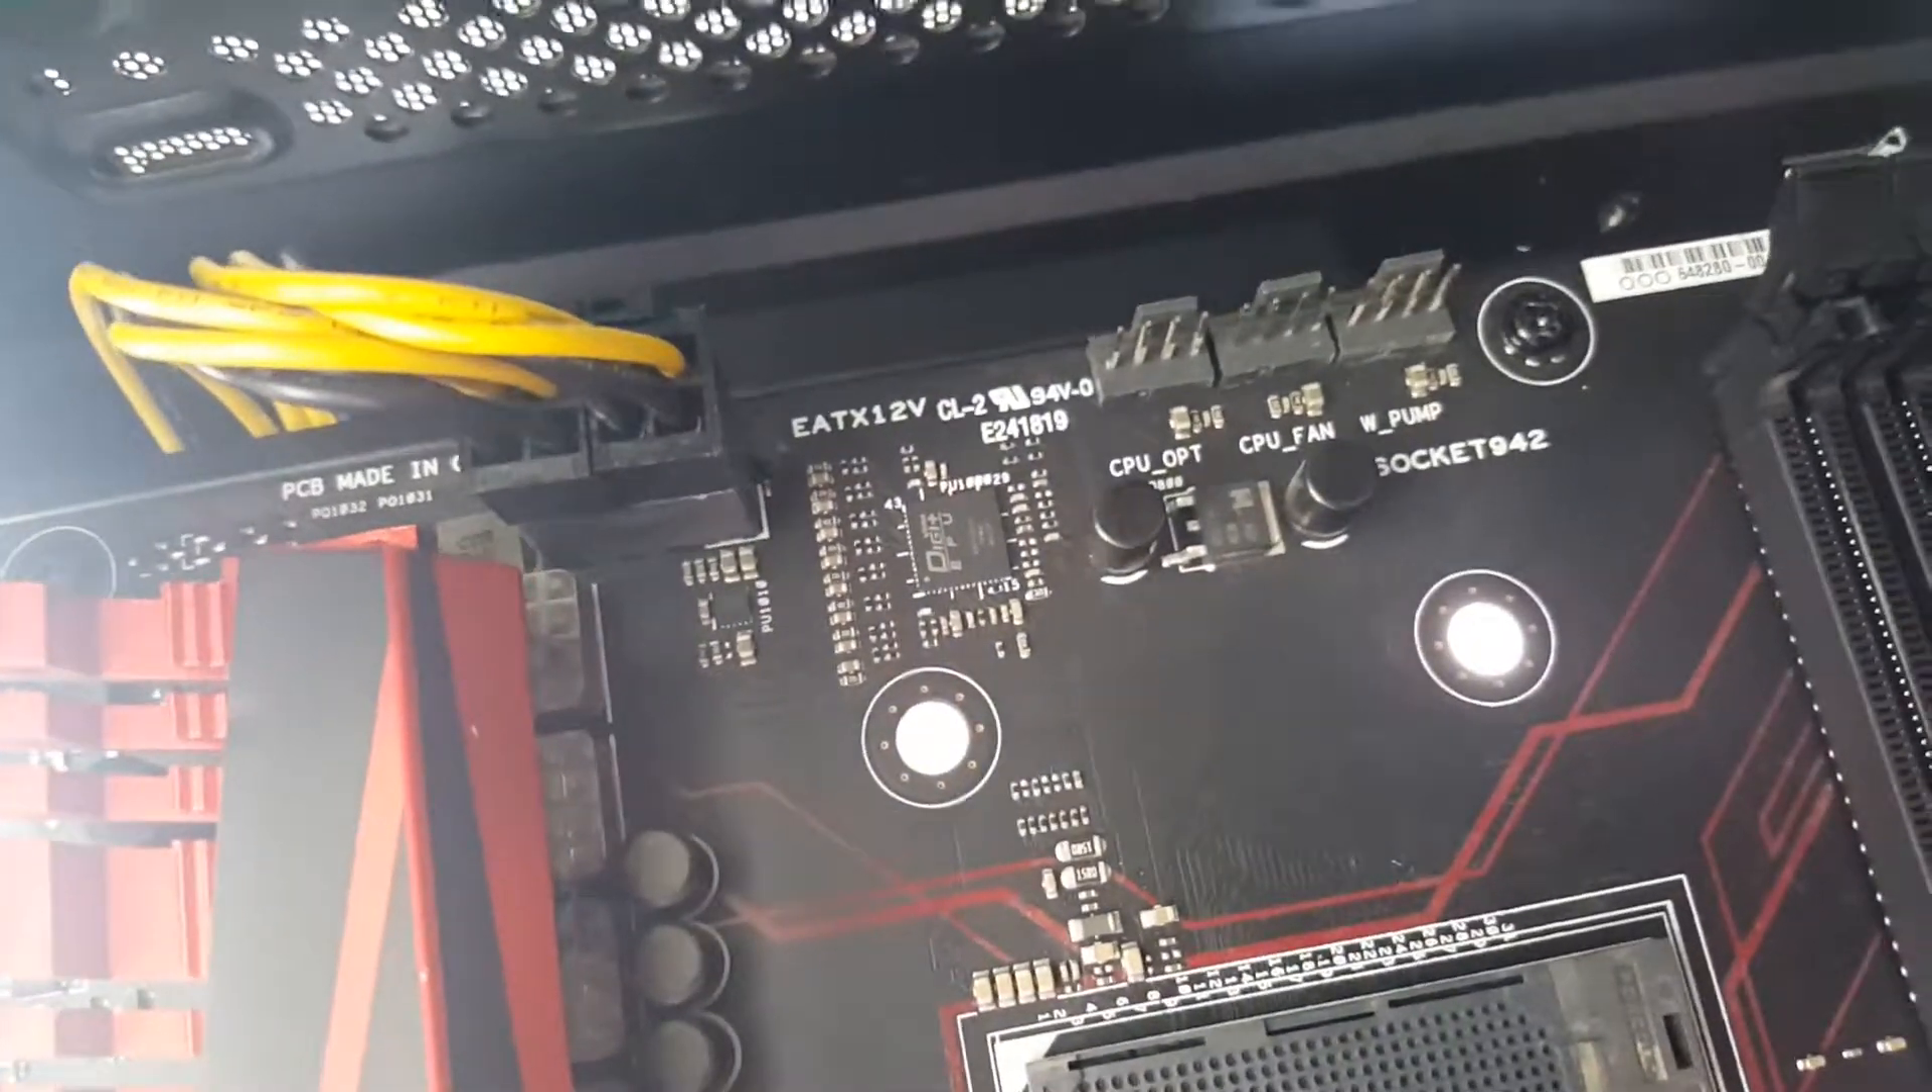There we go with the two four pin connectors combined into one eight pin connector.